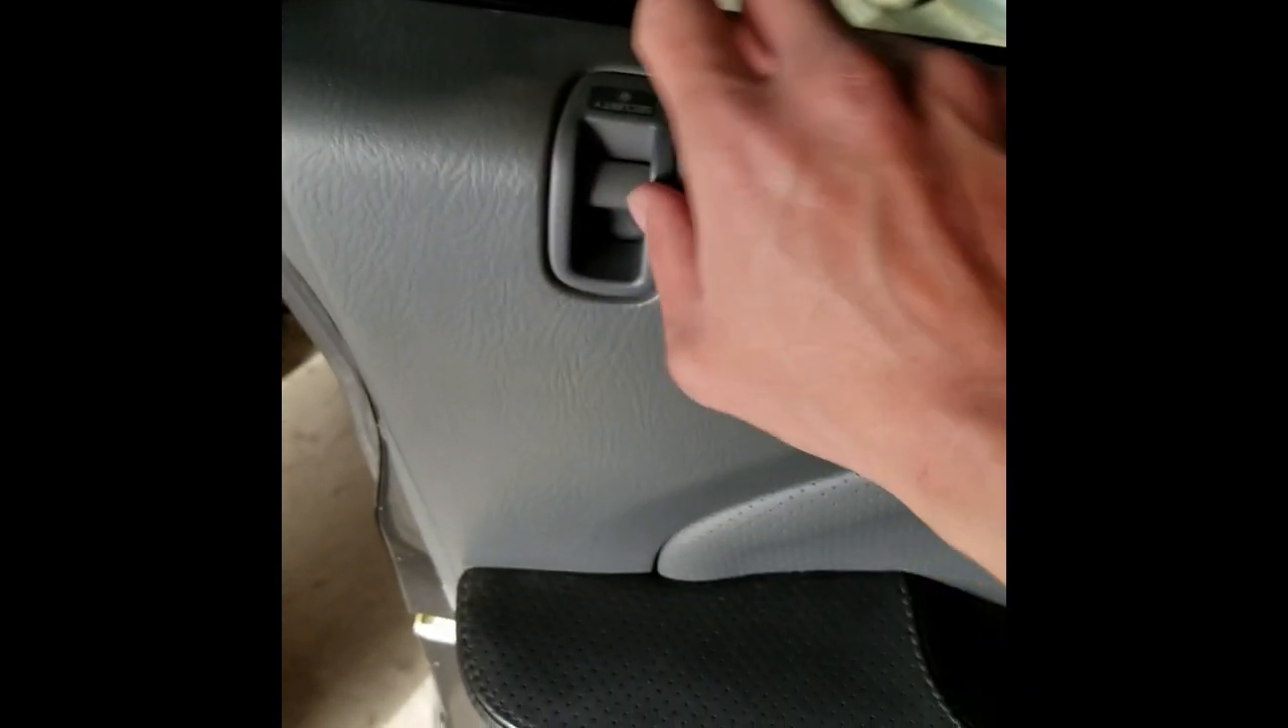So I put the panel back on.